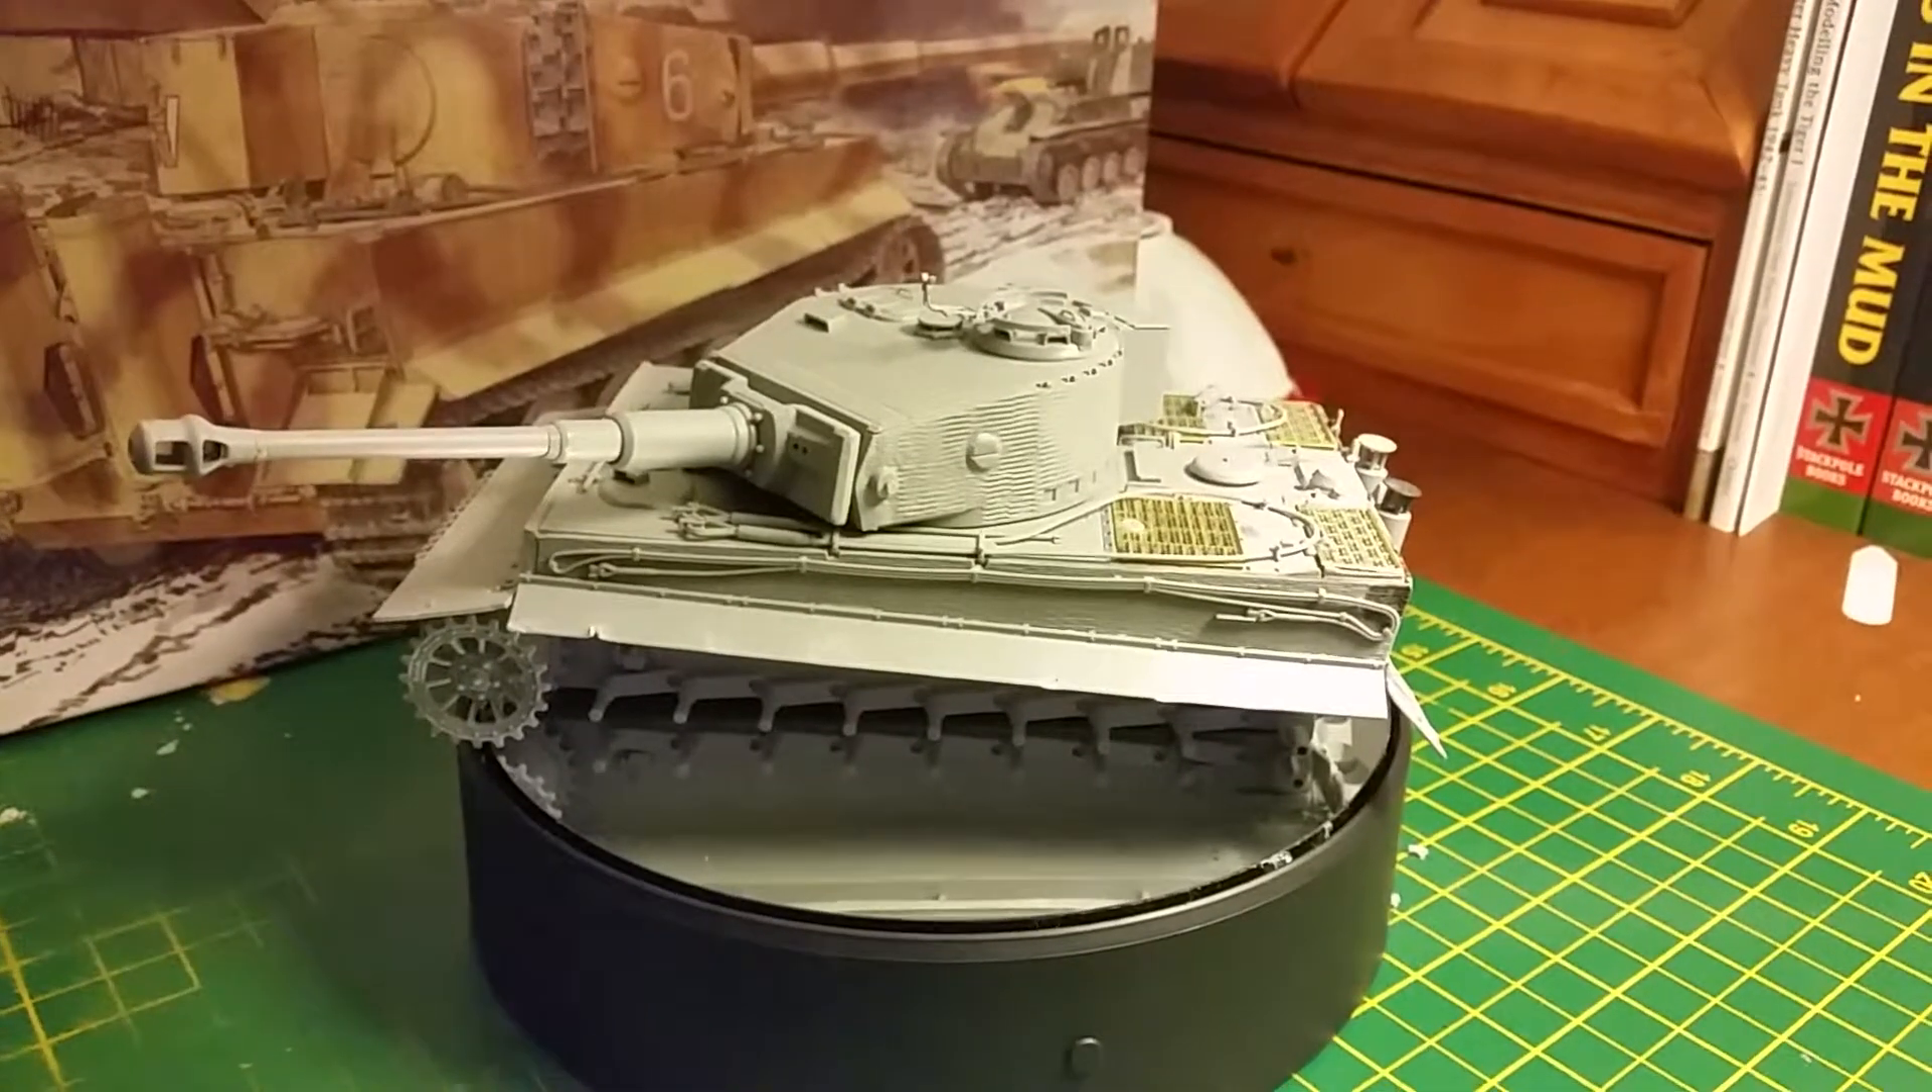As you can see I've got the actual turret almost fully constructed. It's not quite finished yet as I've got to add the spare tracks to the side of the turret.